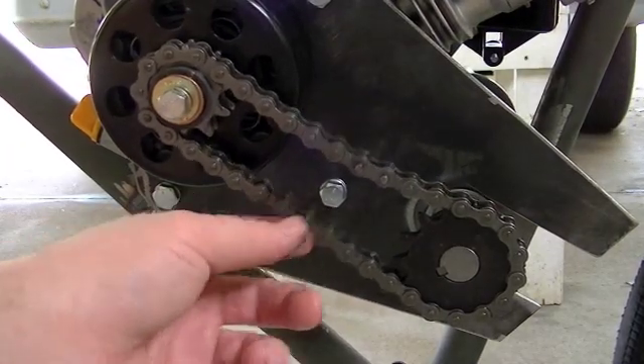Okay, so I've got the chain put on, and as you can see, it's got a little bit of slack in it.